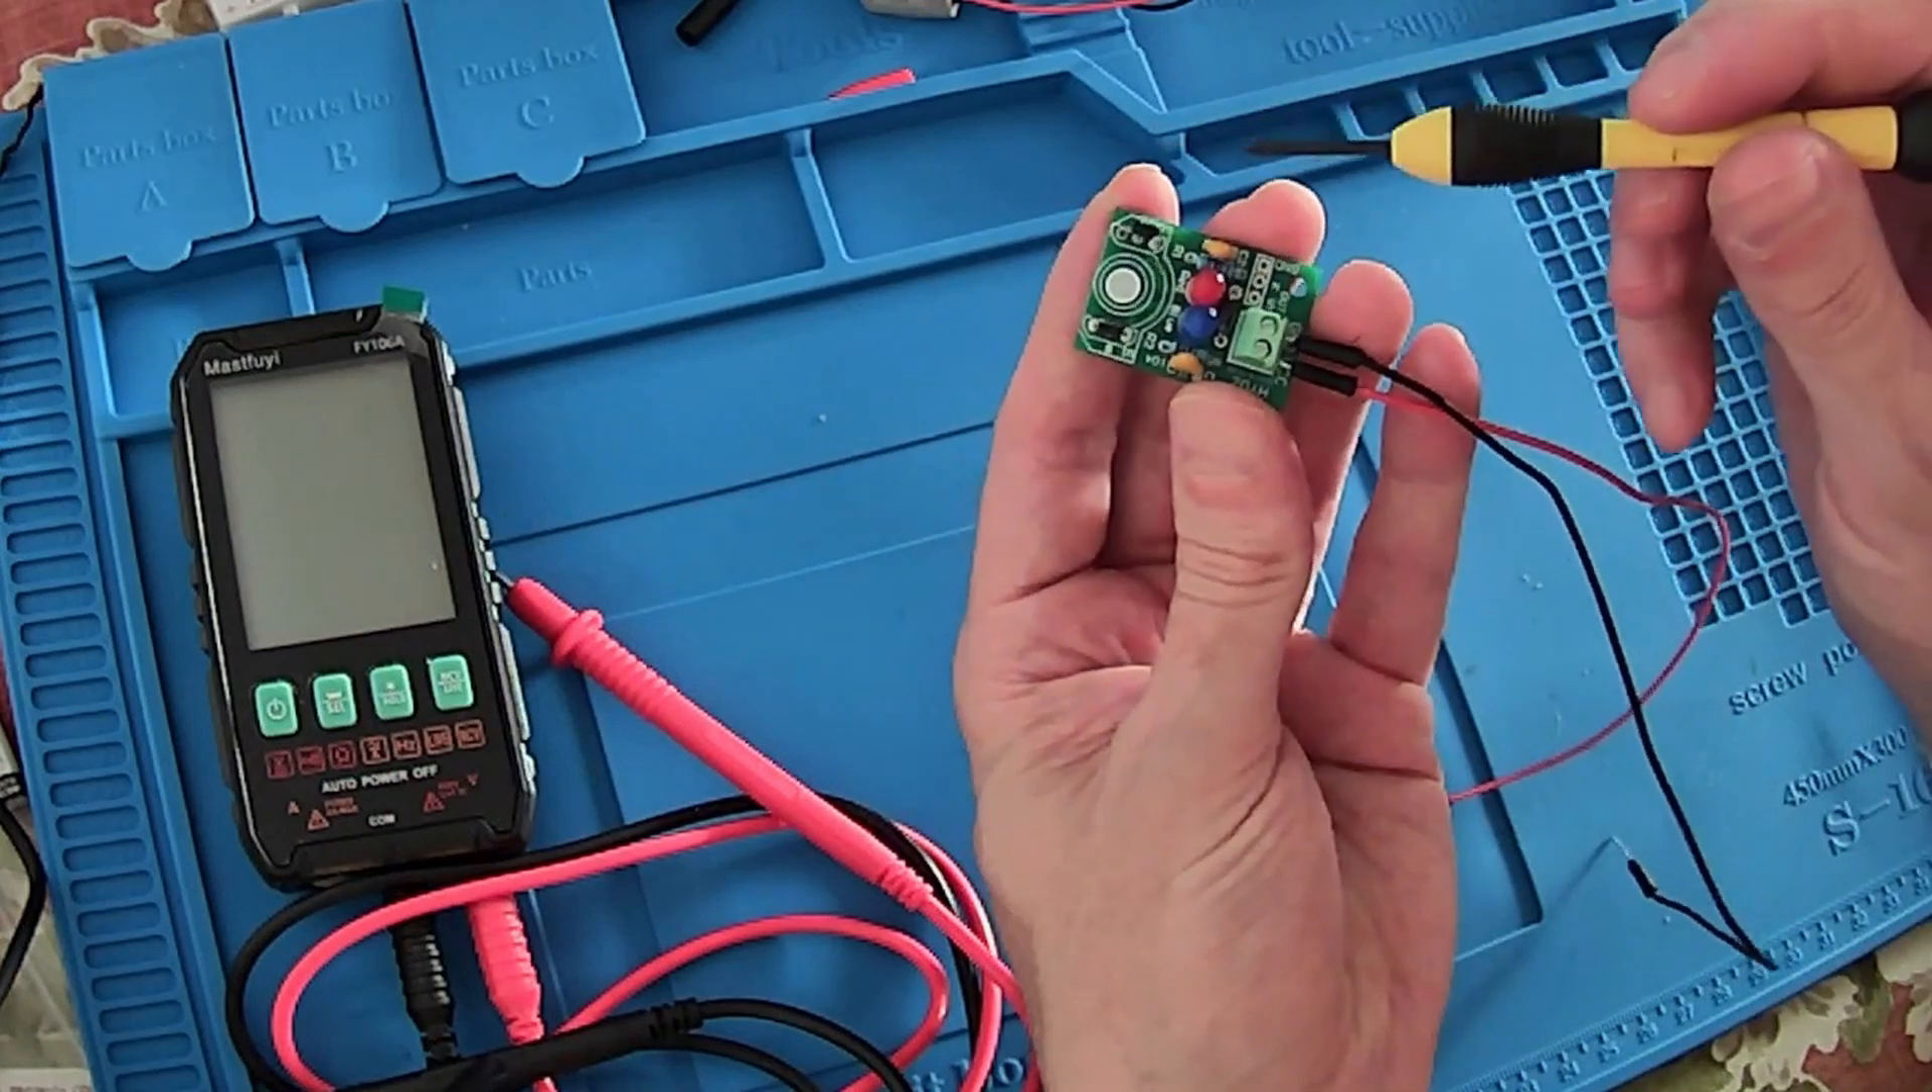So I already have the board already completed, assembled.